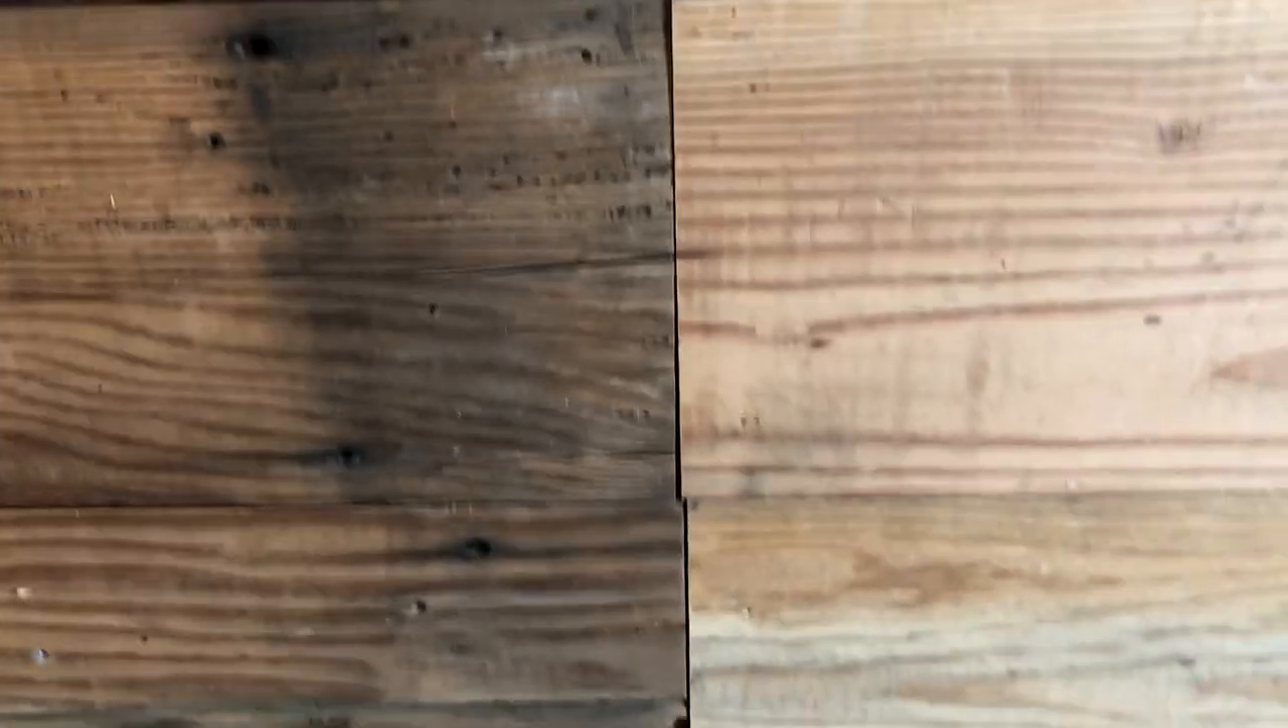All the places where my old boards butt together even if i got them pretty close they're just not perfect the boards are bent one way or the other or they just didn't quite line up.